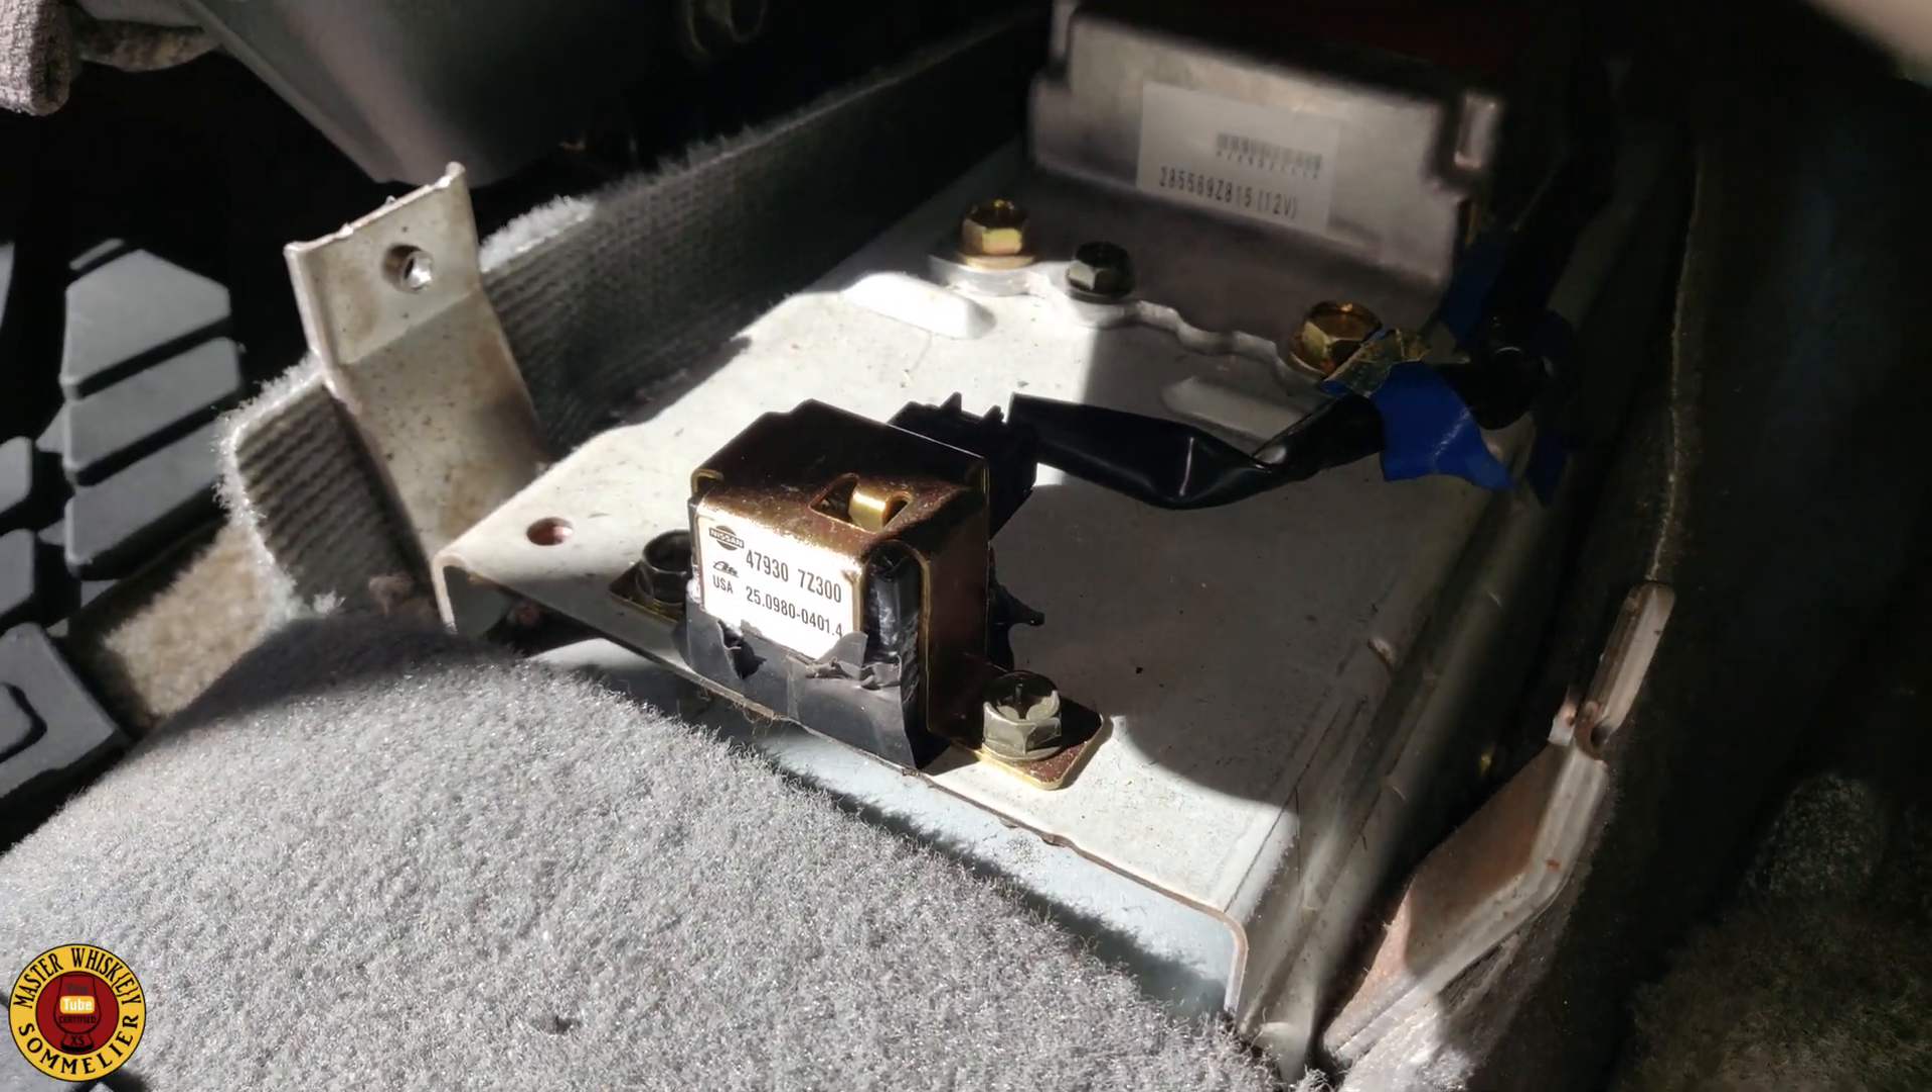The sensor is back in its original location back with the 10 millimeter screws.